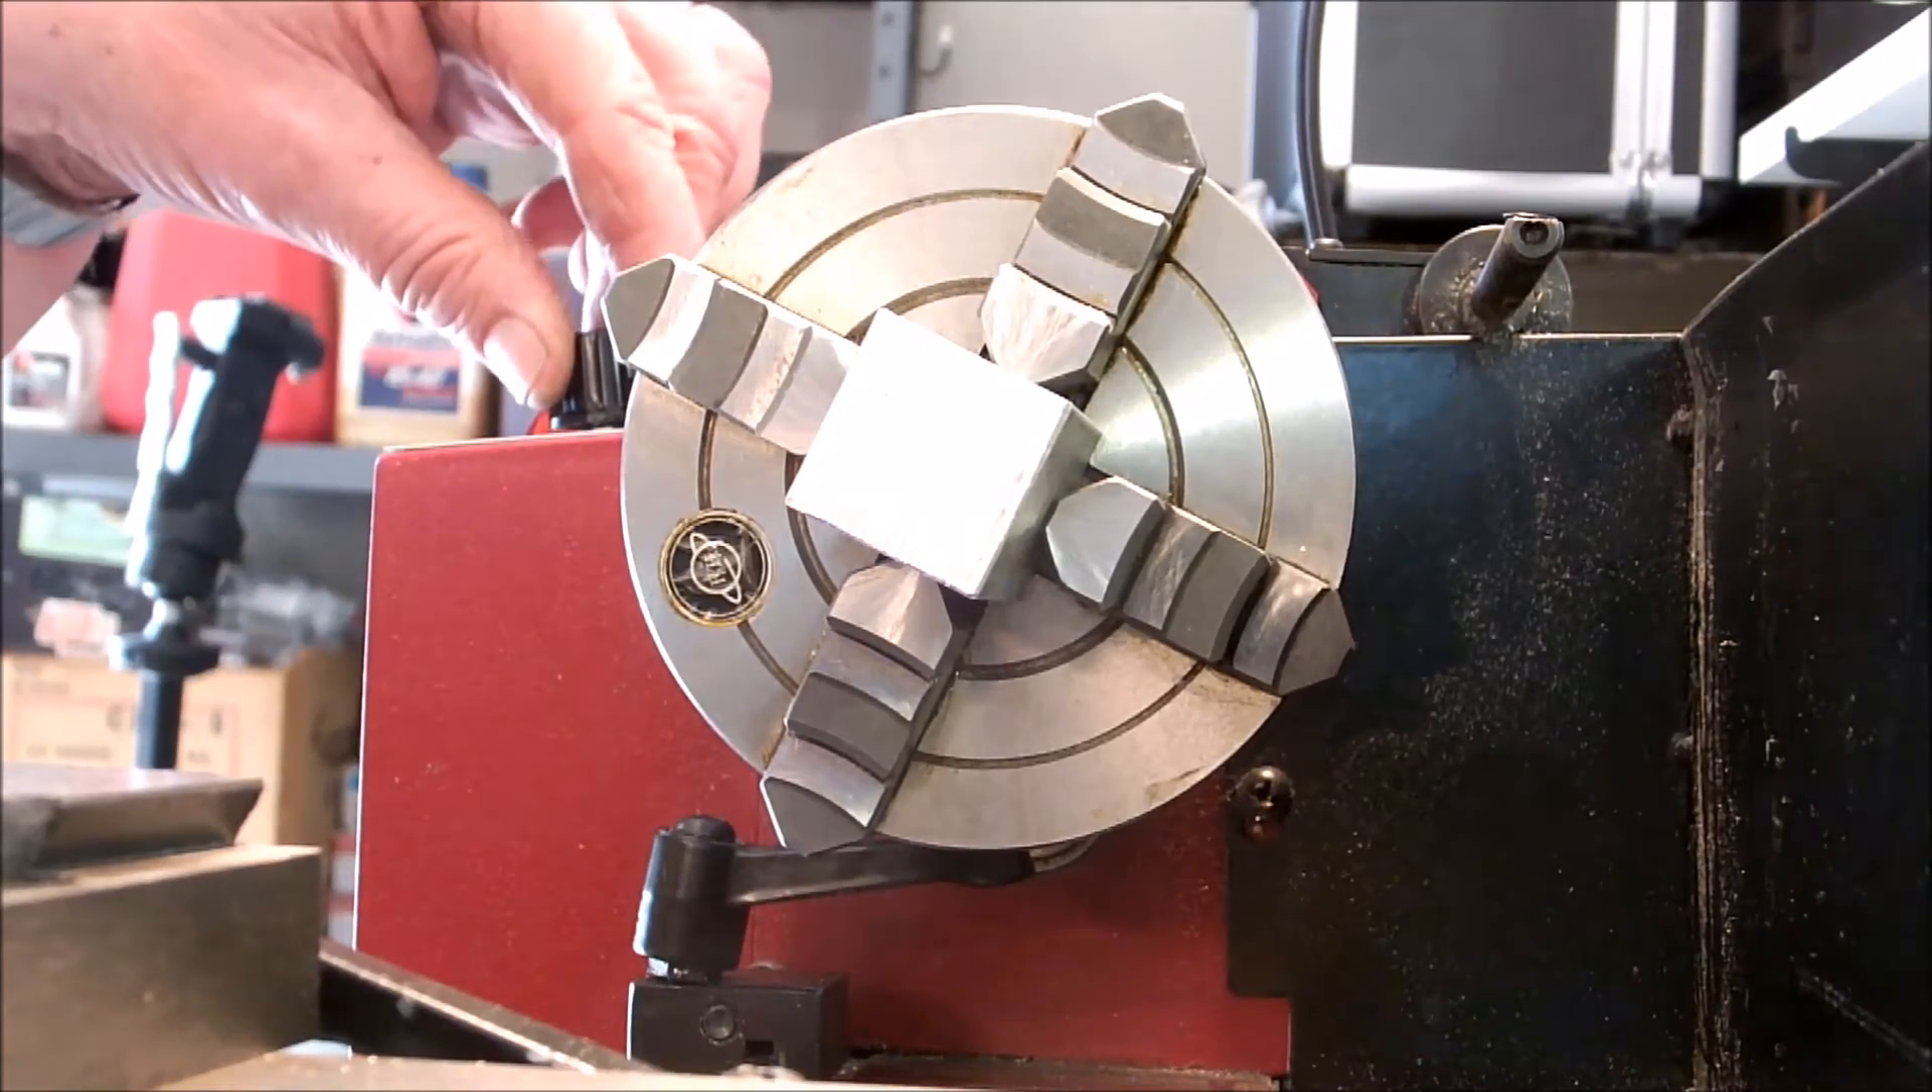At this point we've got our cylinder block squared up in the four jaw chuck.